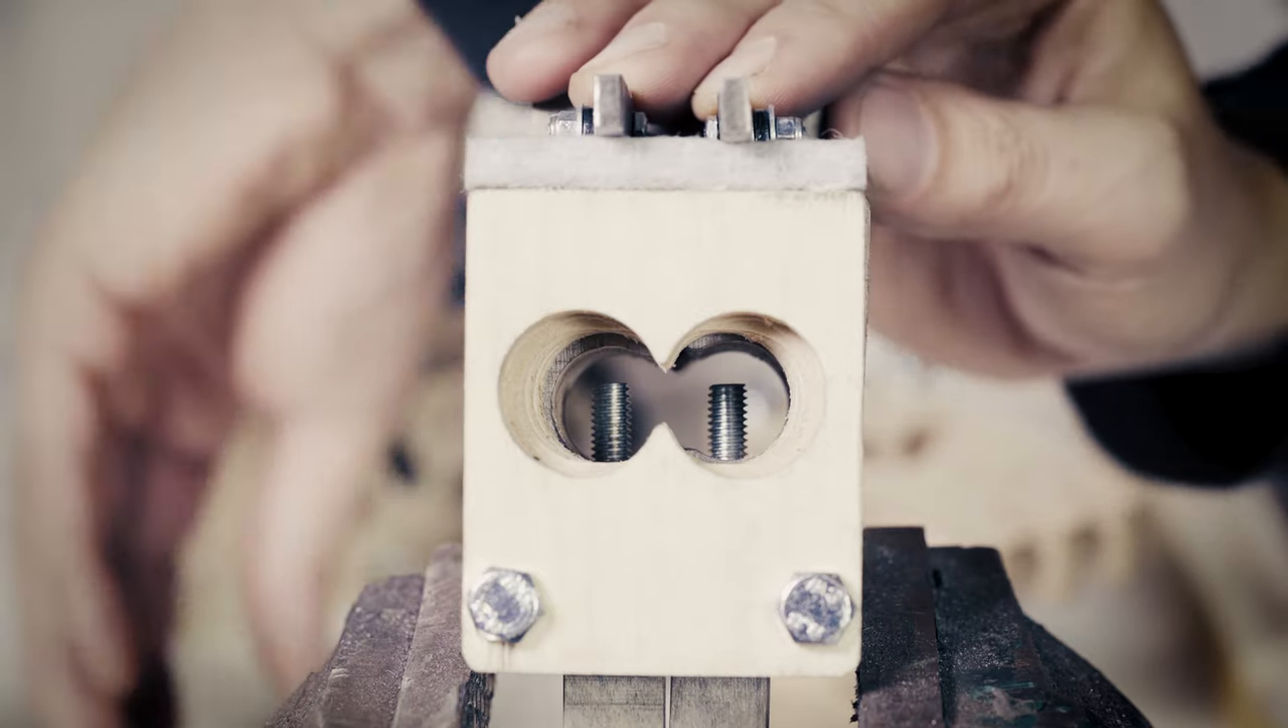I want the opening of the shuttle to be concentric with the opening for the marbles. It's not perfect.